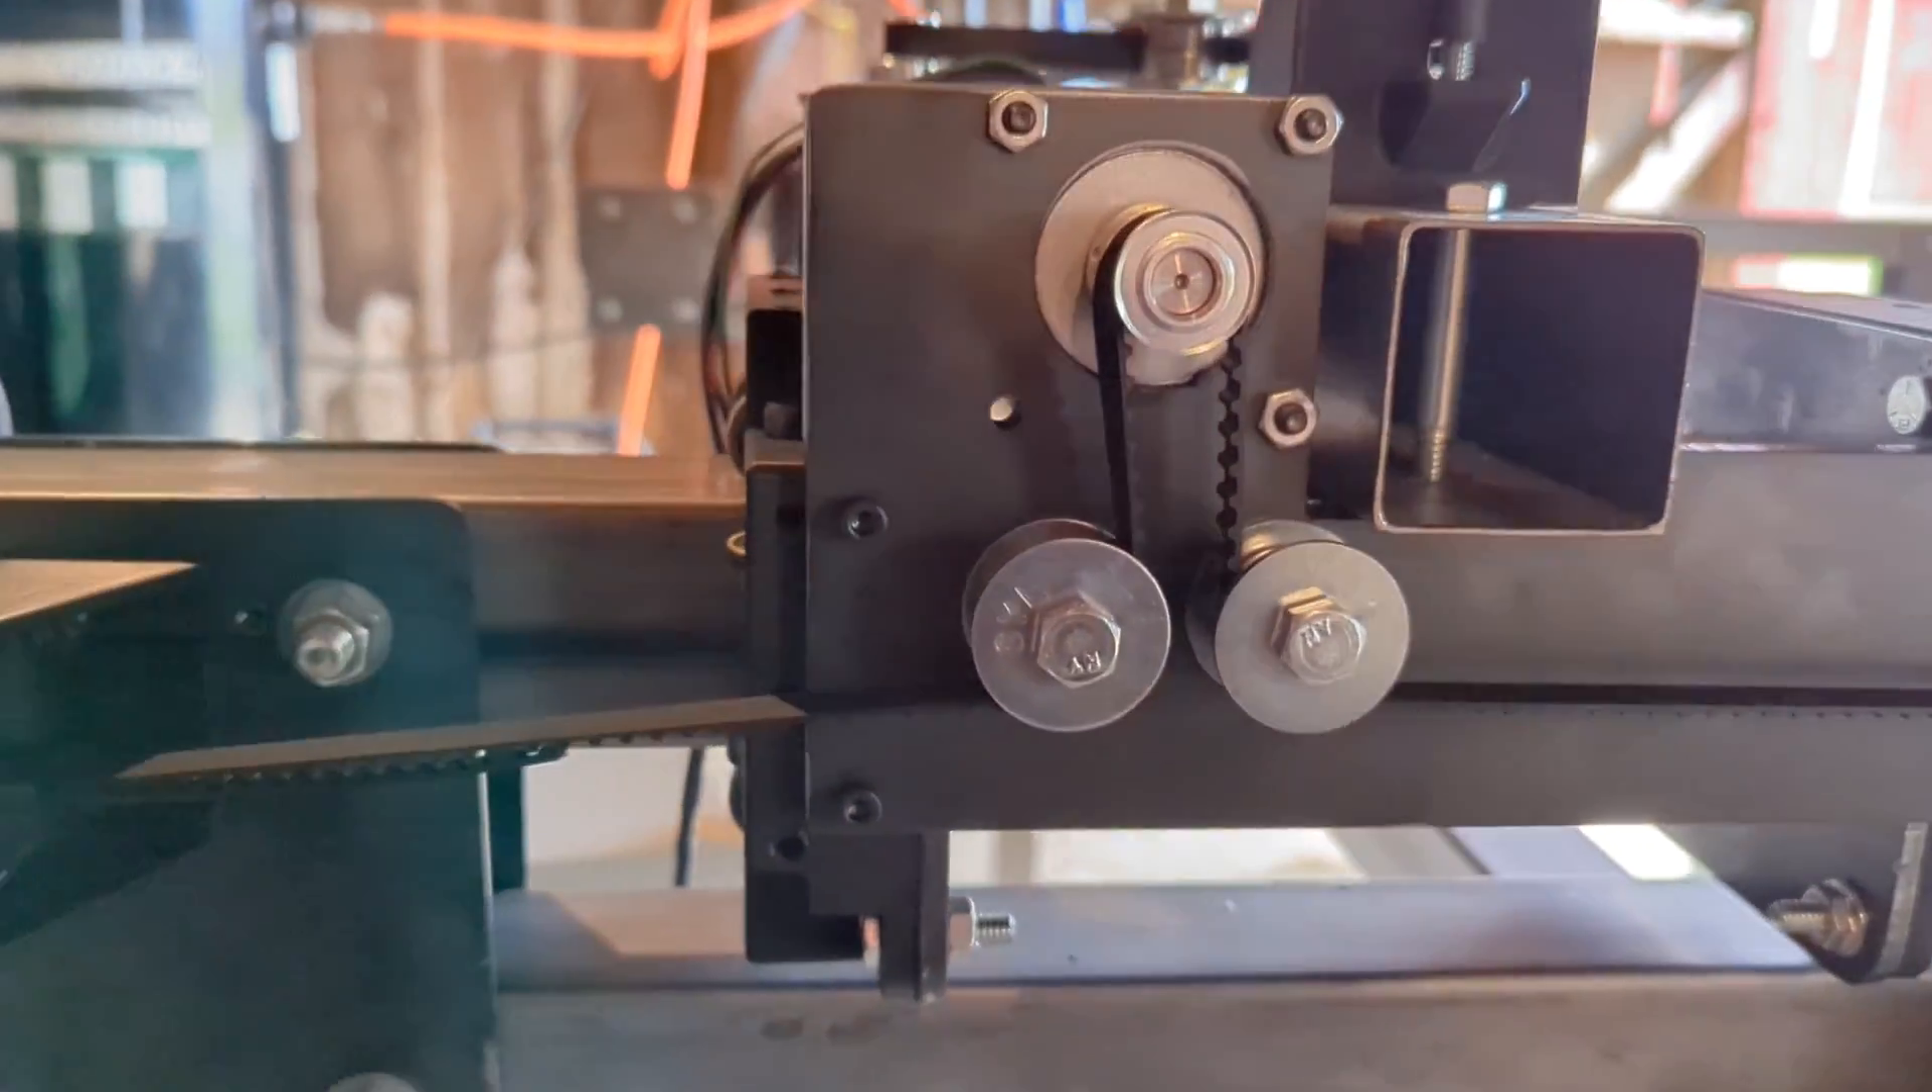I also mounted the Y motor mounting plate temporarily.